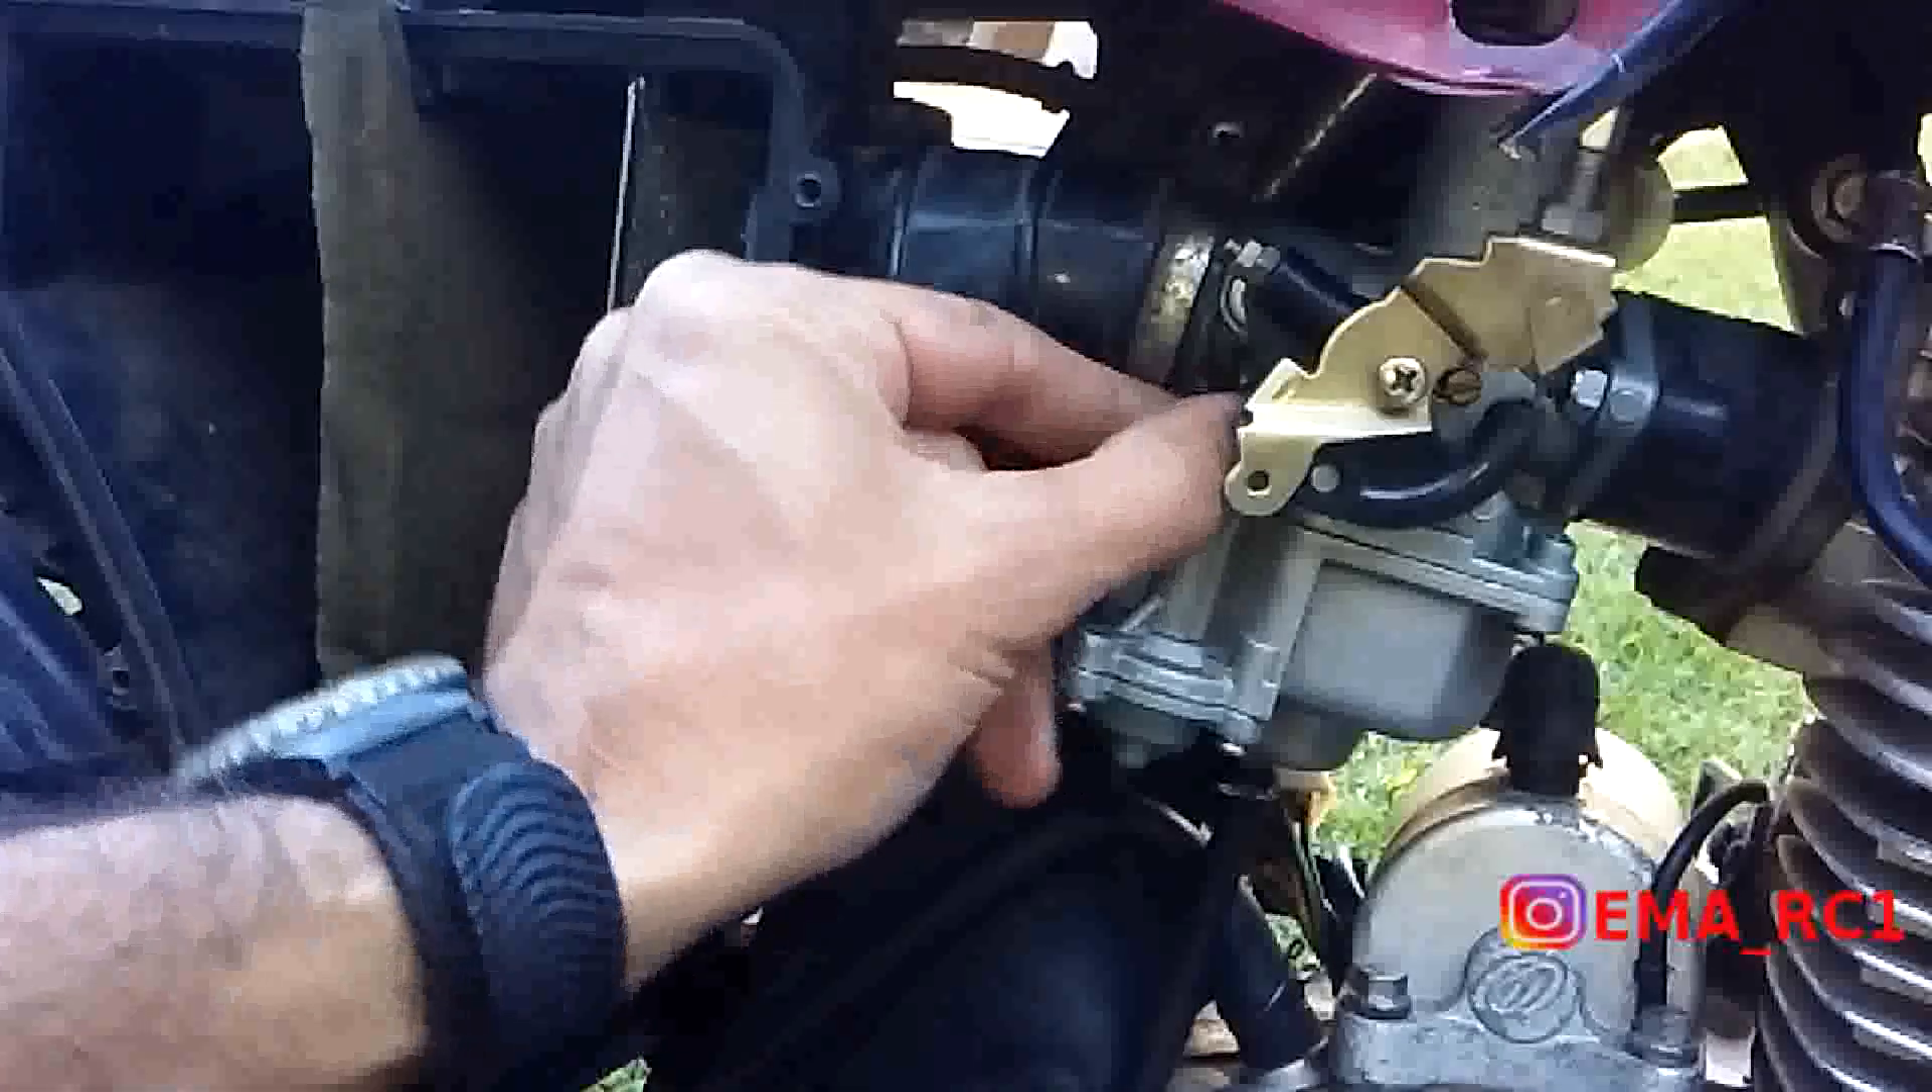Bien, ya tenemos colocado el carburador nuevamente.